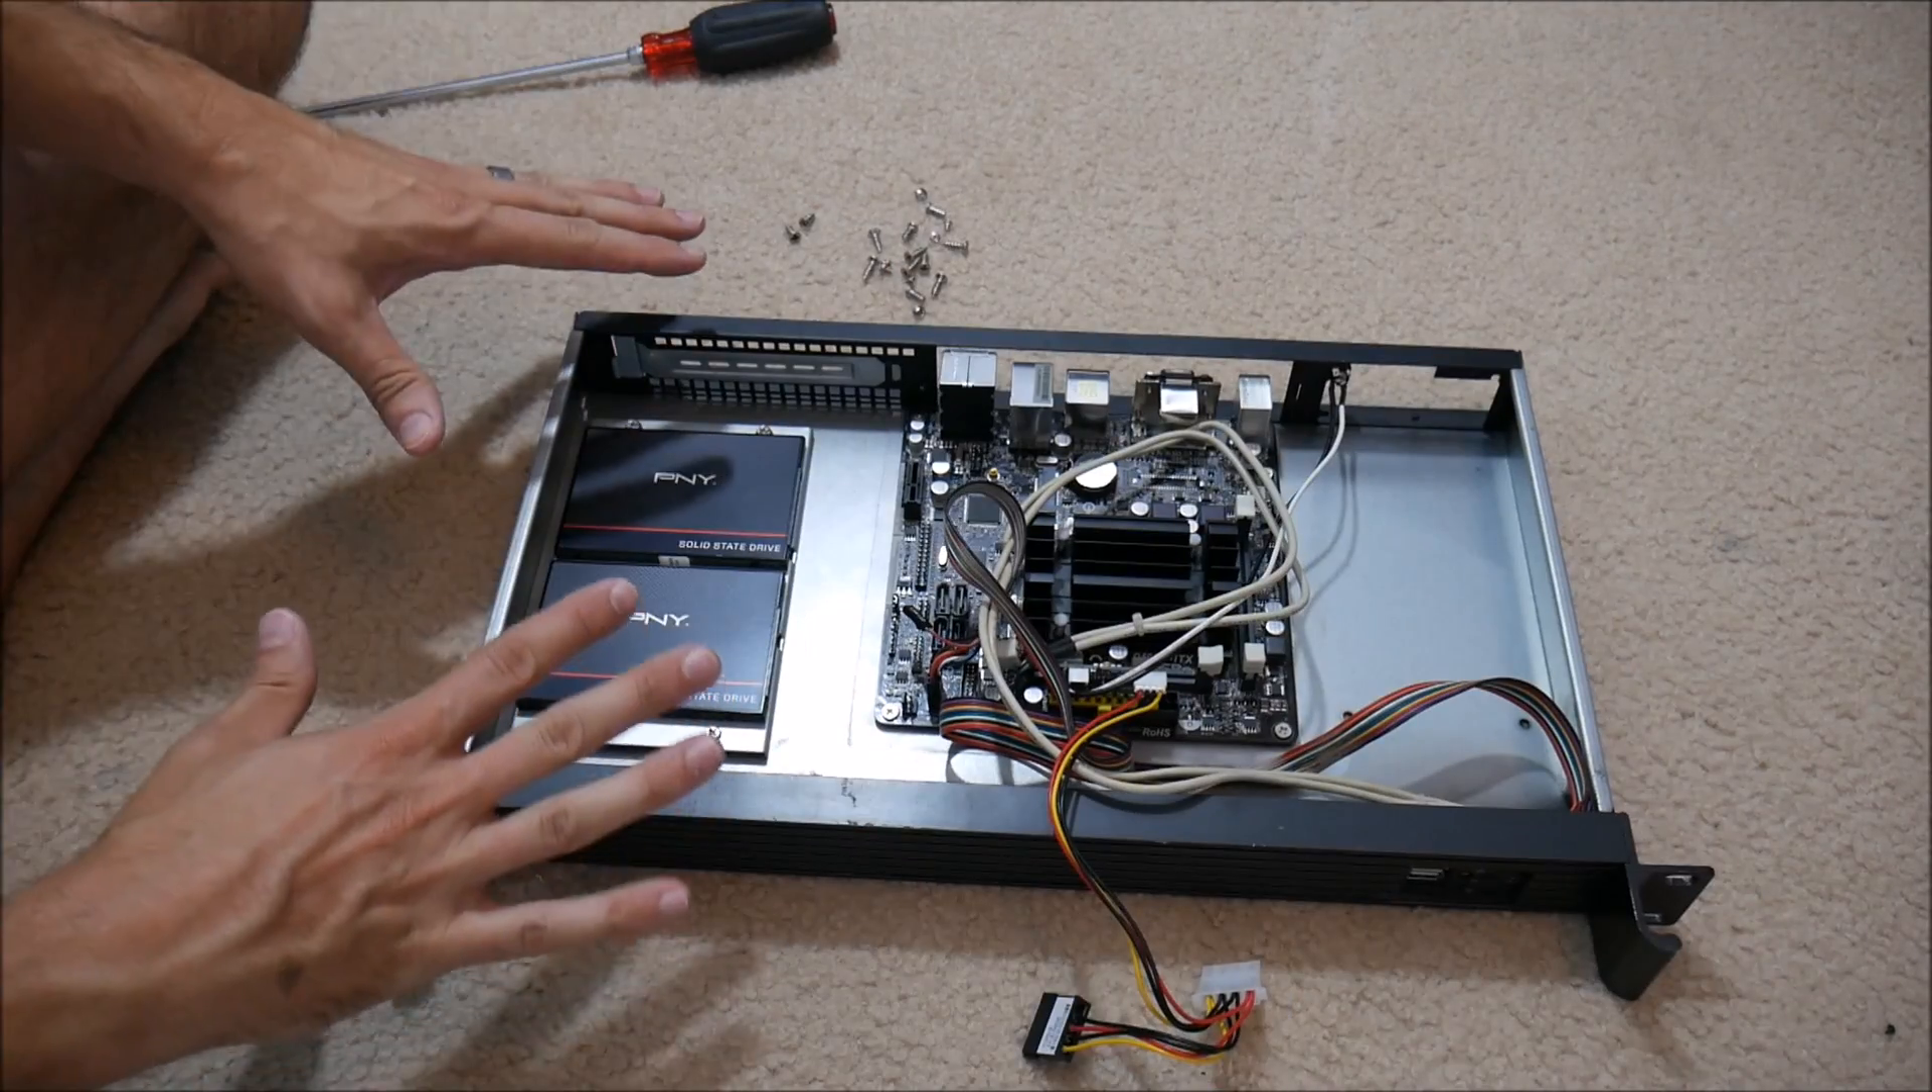So we'll go ahead and get those added to this hard drive plate and installed in the chassis. Okay, now we have the hard drives installed.